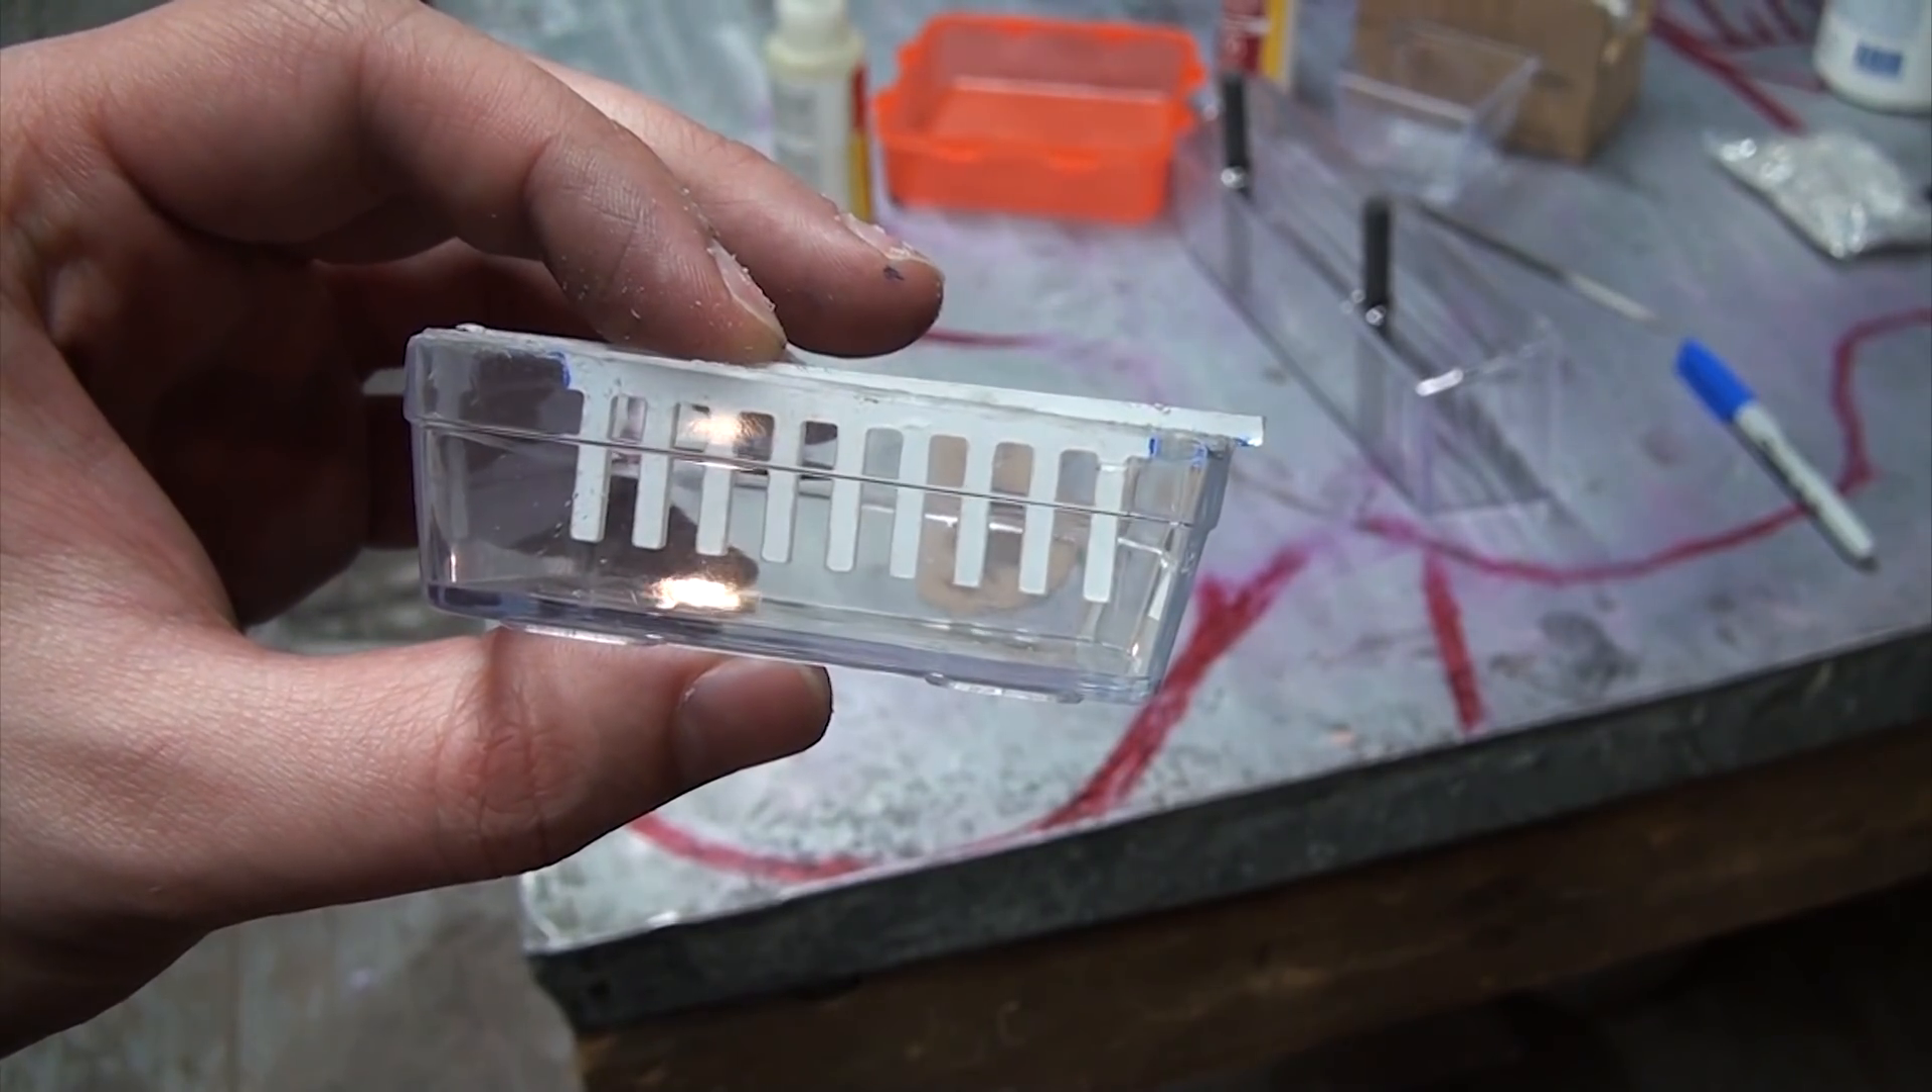Ideally, it should sit so that there's a 2 -3mm gap between the bottom of the comb and the bottom of the tray, but mine is a bit too high.